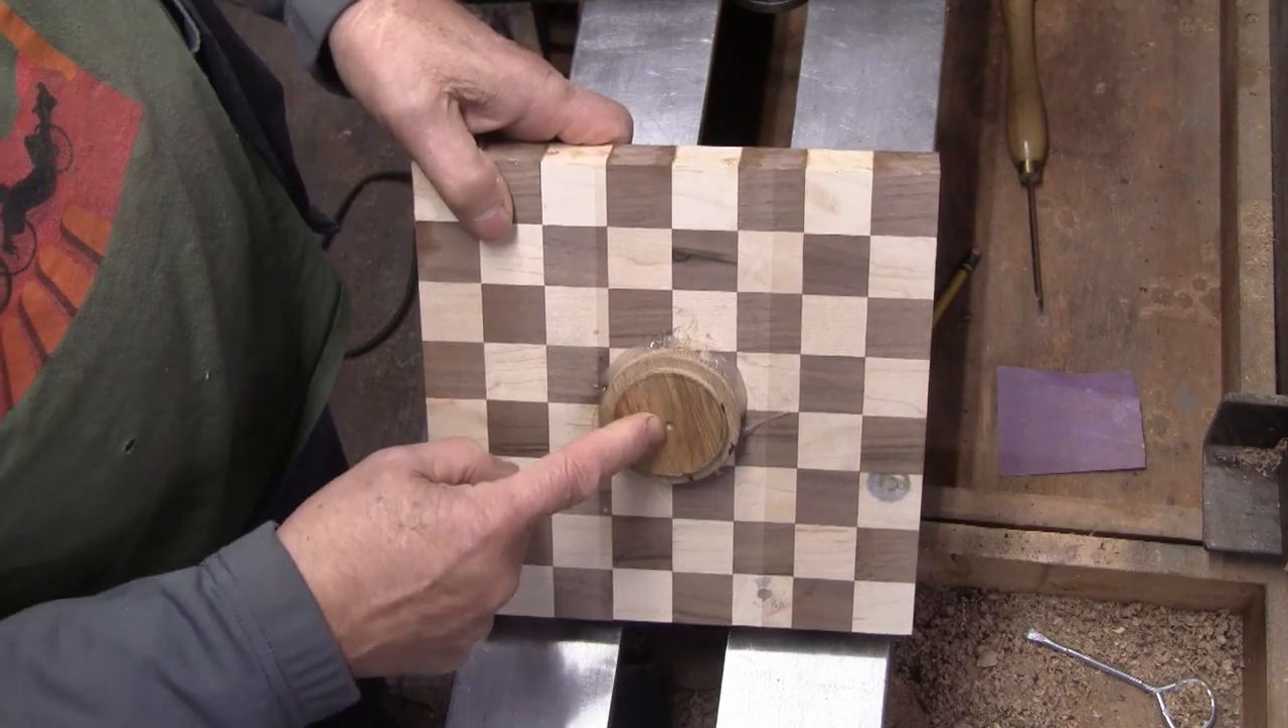I've got a tenon hot glued onto this block.